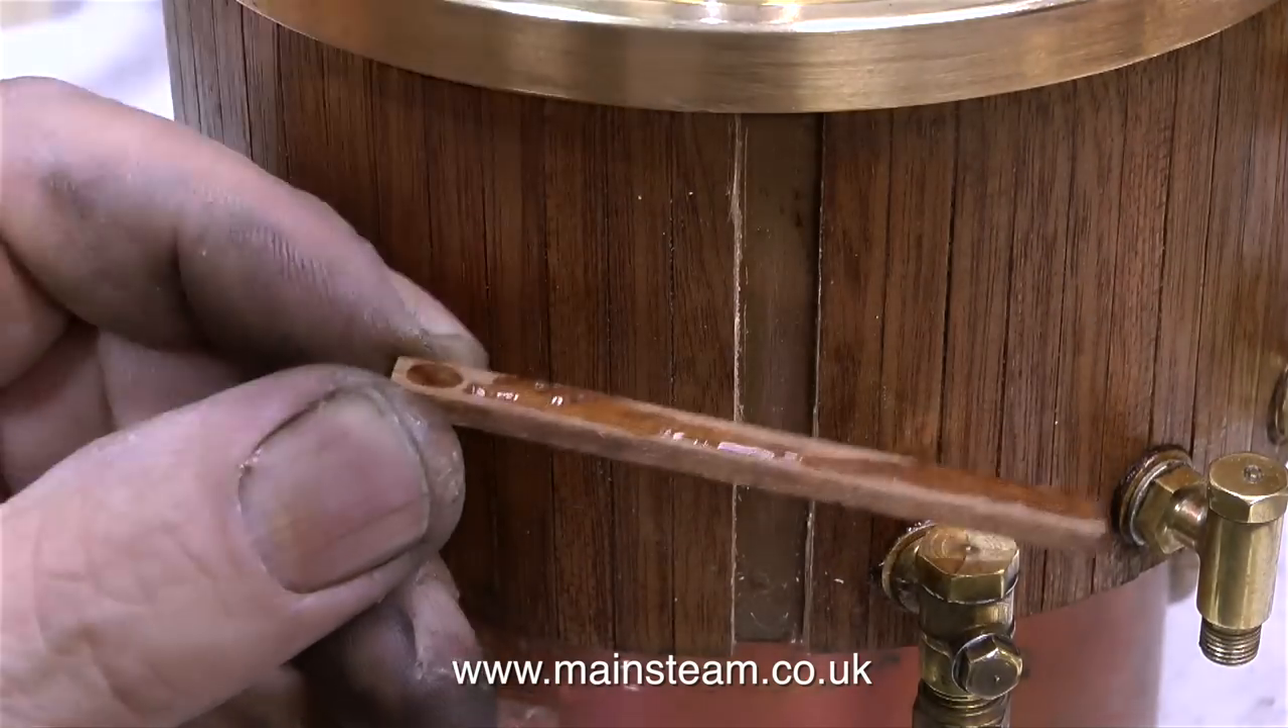And look, round the other side of the boiler is another gap and this is a big one.